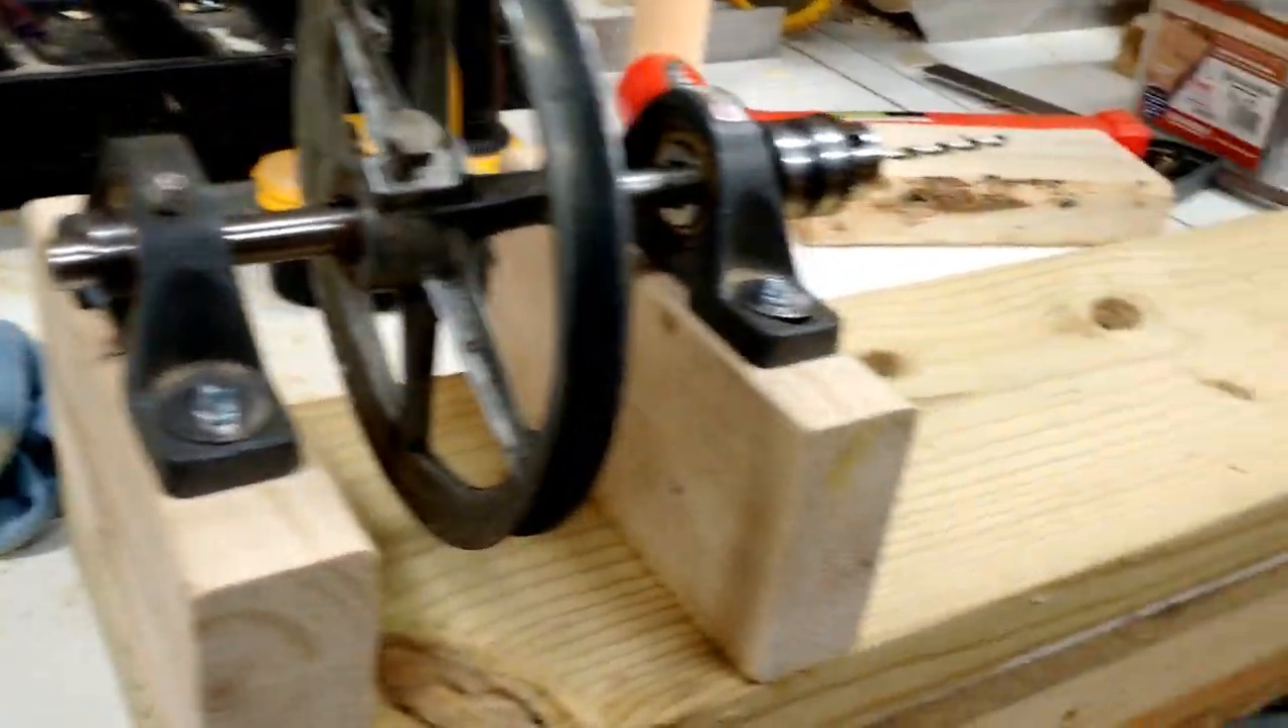And the bearings are temporarily mounted for the moment.